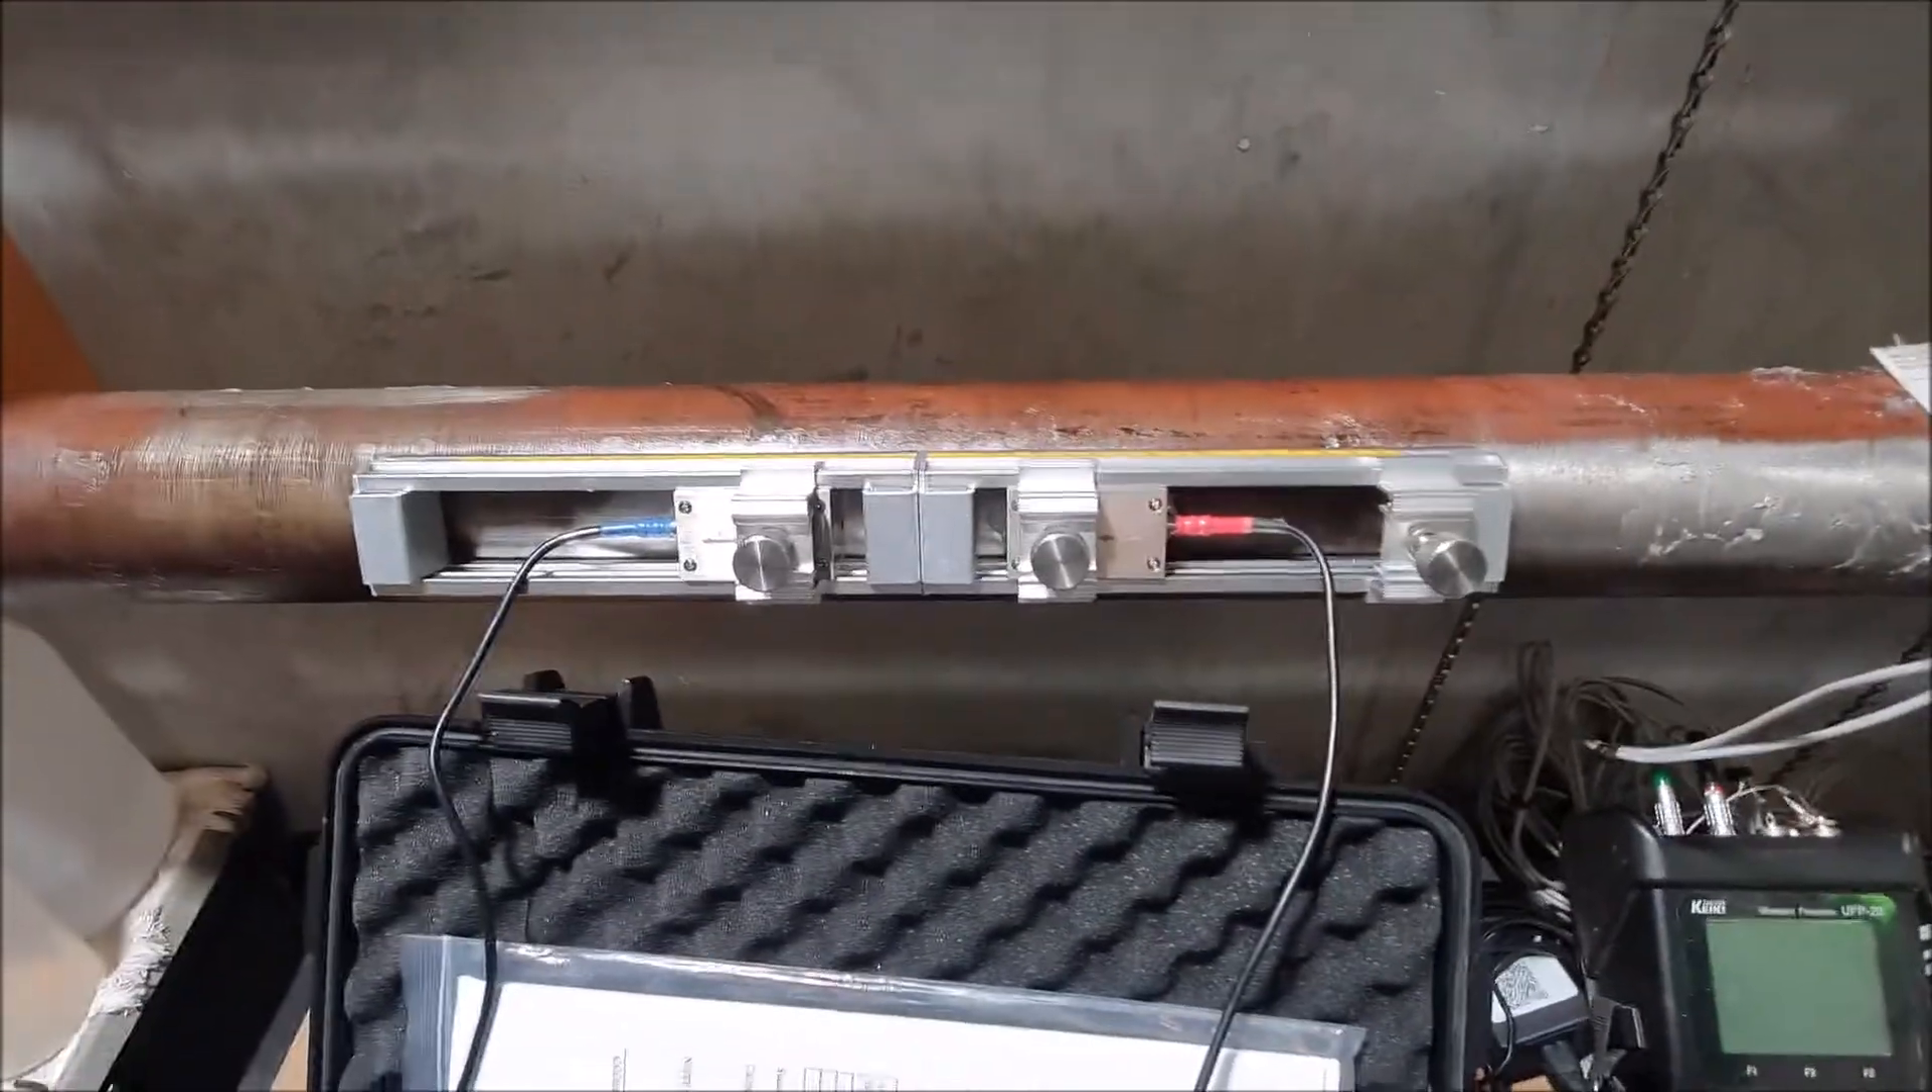So that's our transducer is mounted up.